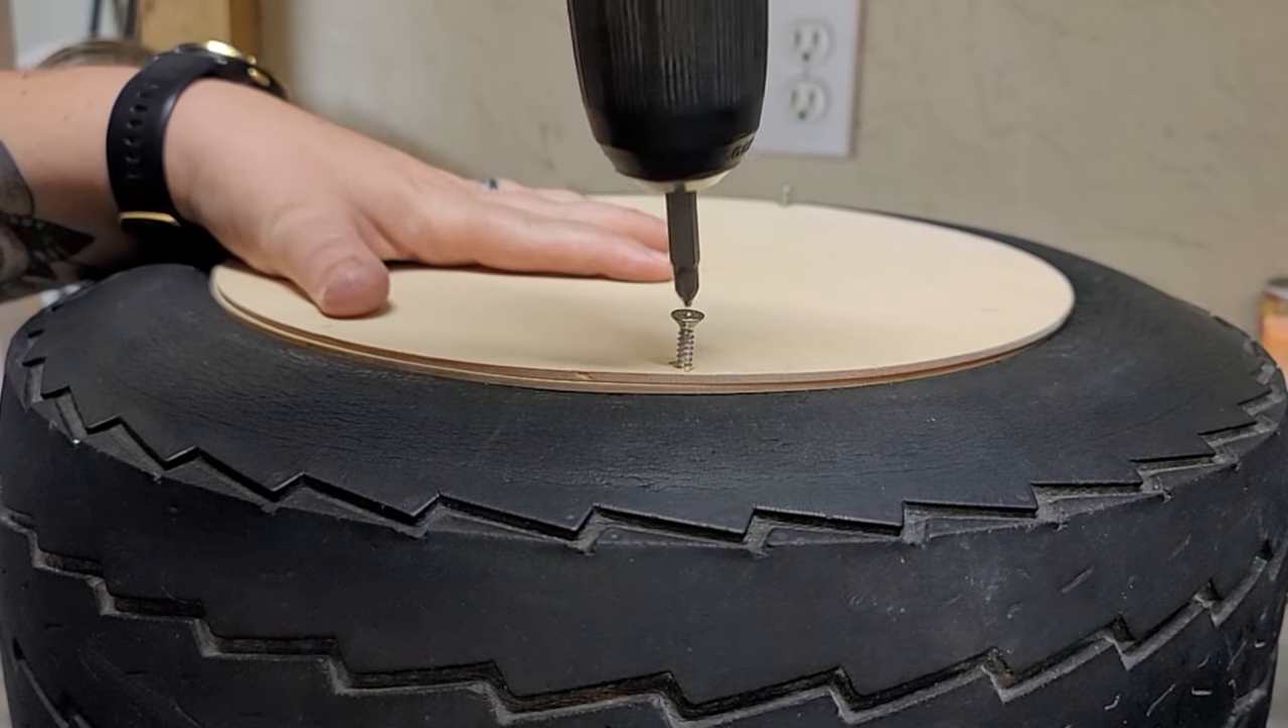After I got the glued boards into place, I use a couple screws to help hold them down.